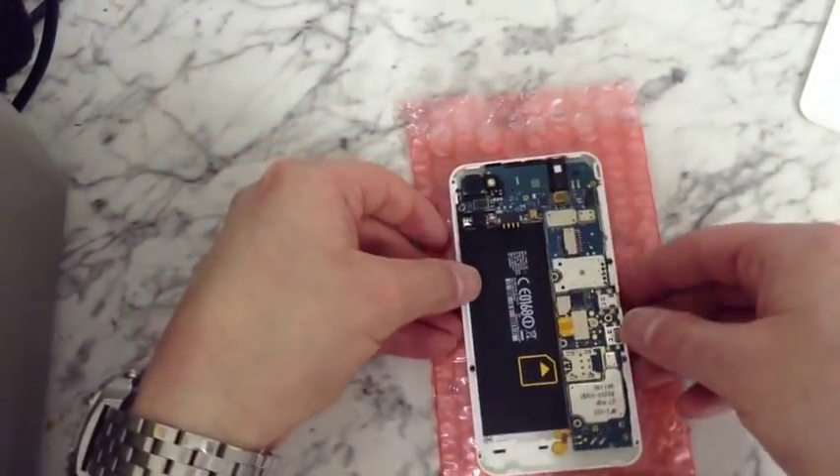As you can see we're now down to the actual circuit board itself.